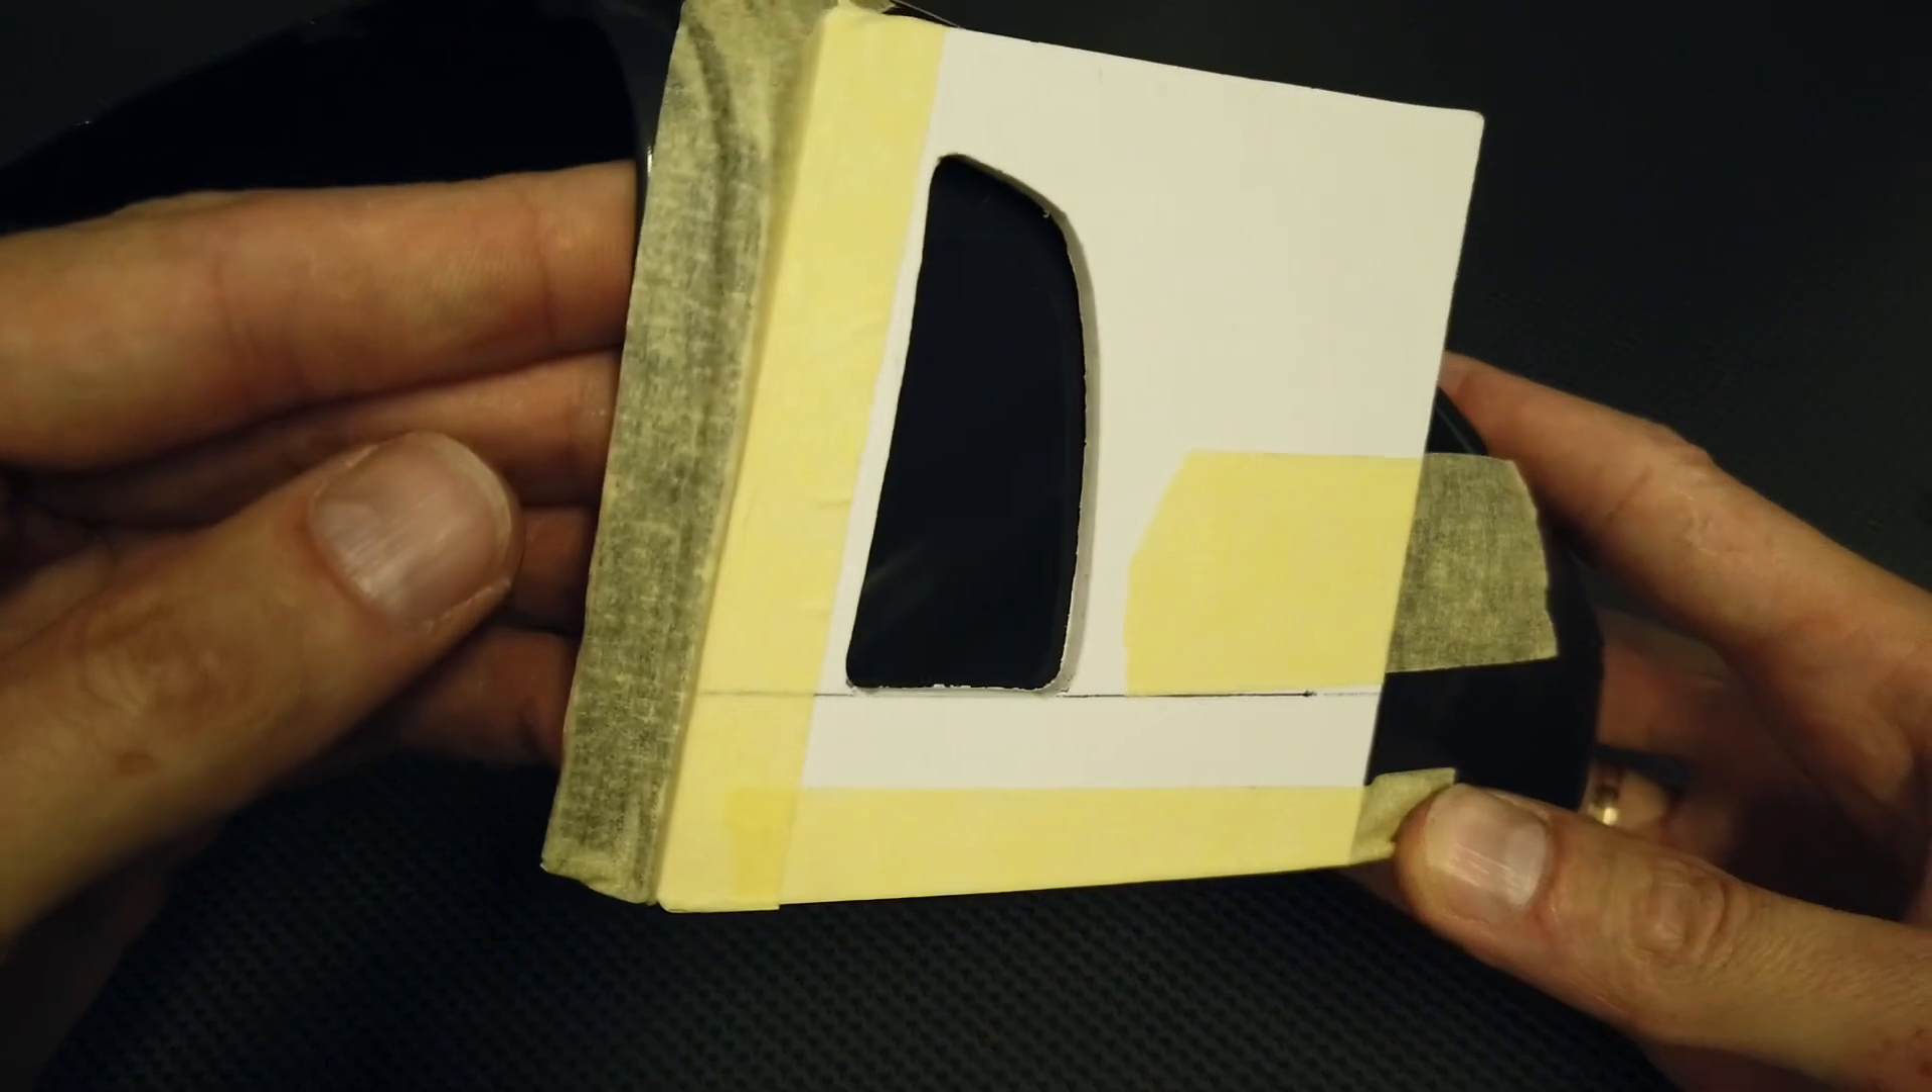I've cleaned the cap just to remove all the dust and make the masking tape attached properly and I've attached my template to the side mirror.